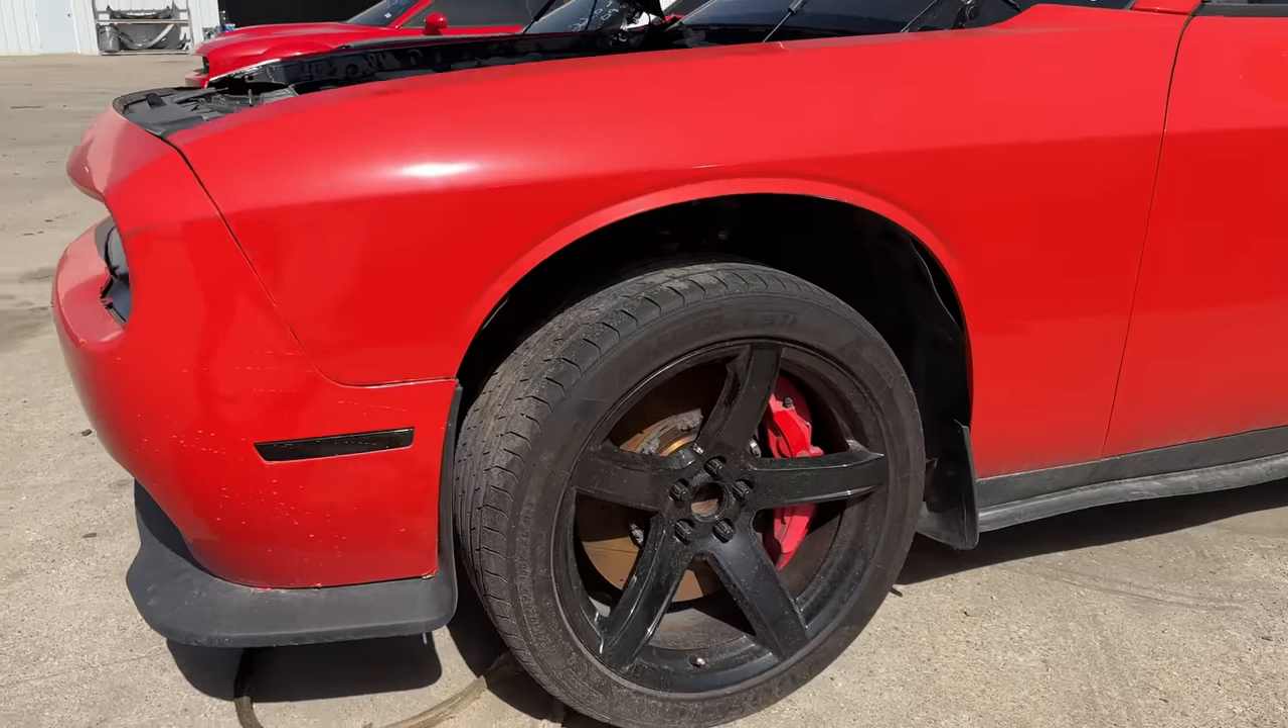You can tell that wheel gap is really really large.